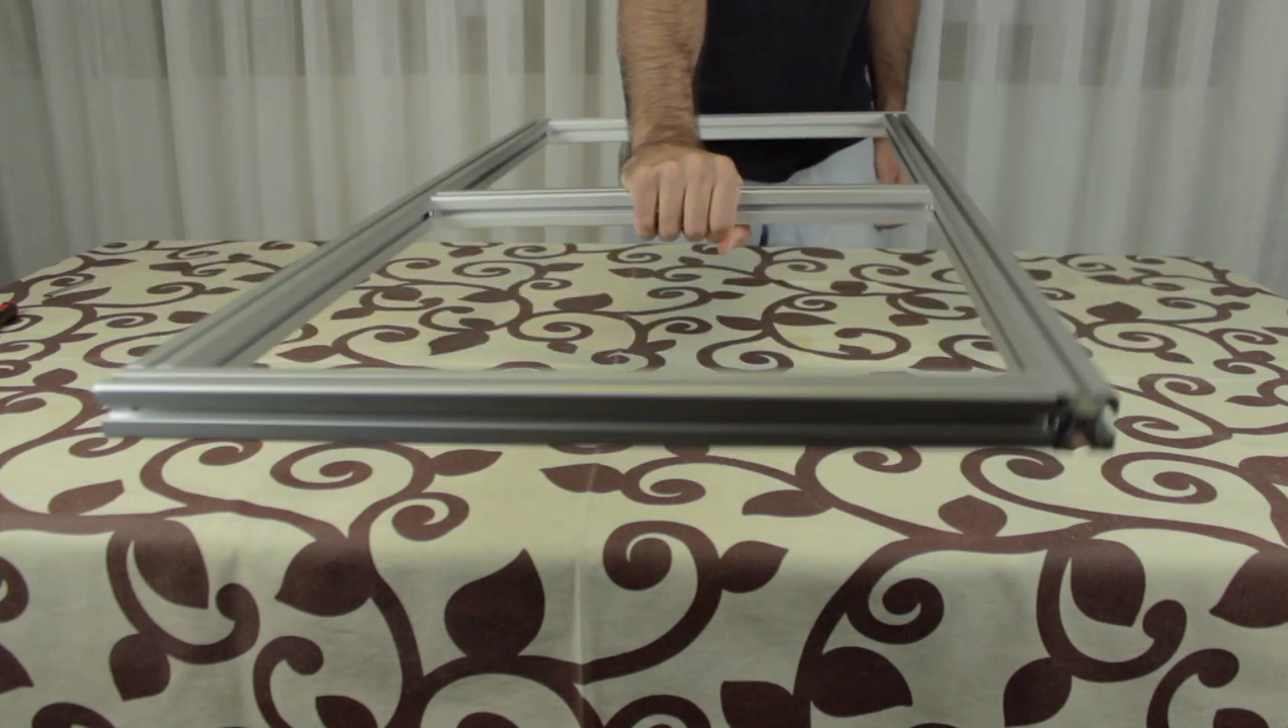Alright so at this point, as you can see here we have our print bed structure completely assembled and ready to be mounted on the printer.